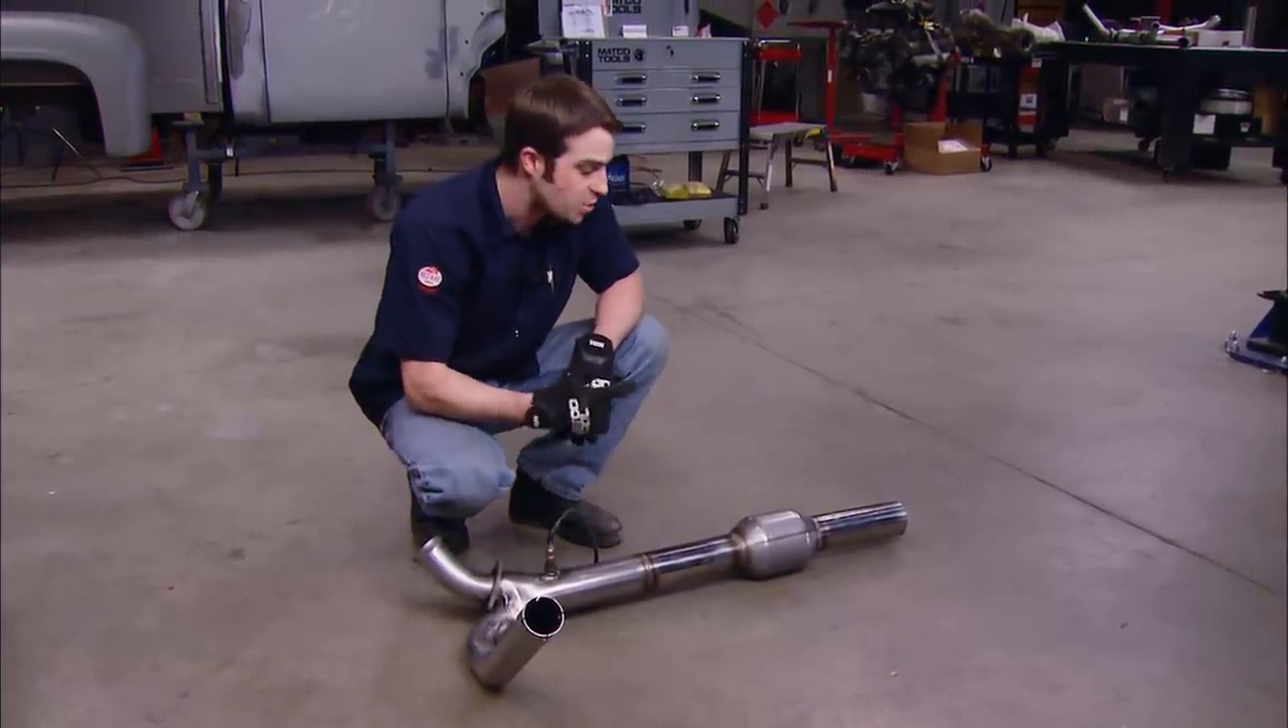All right, with everything completely welded, we've got a nice stainless steel catalytic converter and Y -pipe assembly that doesn't require any additional clamps or straps to keep it all assembled.